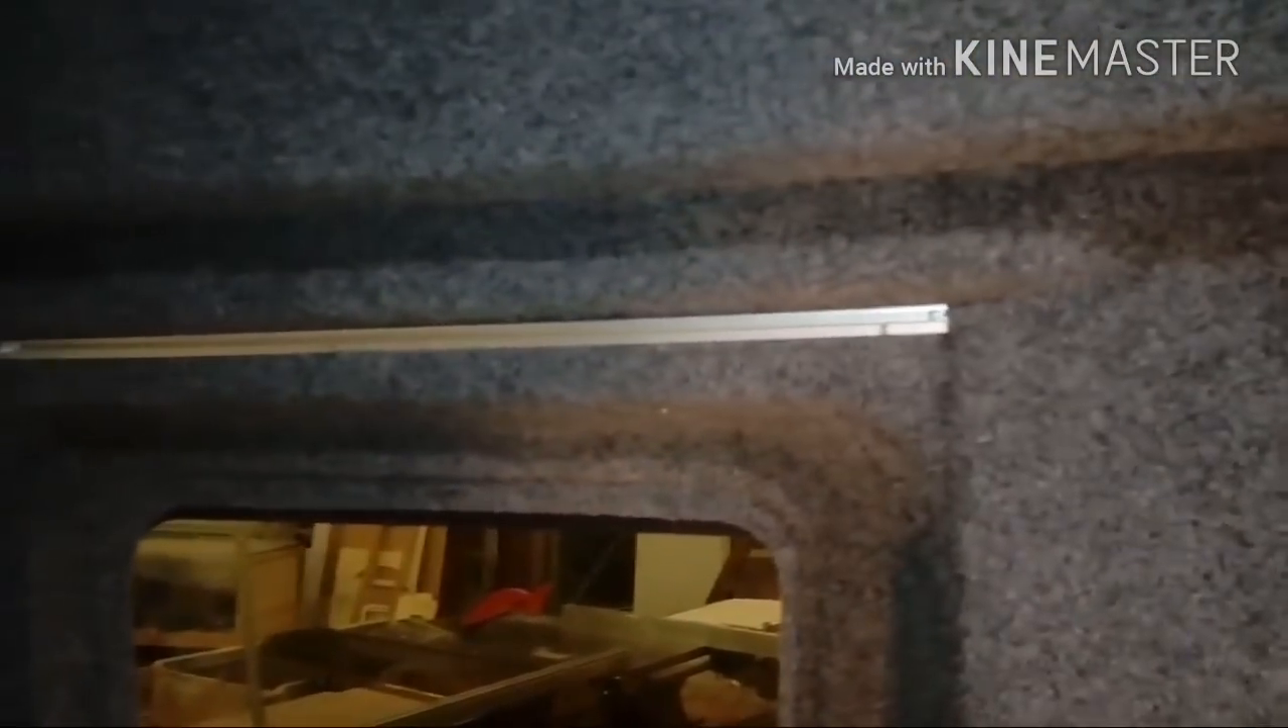And we've got the uh the curtain tracks in now as well.